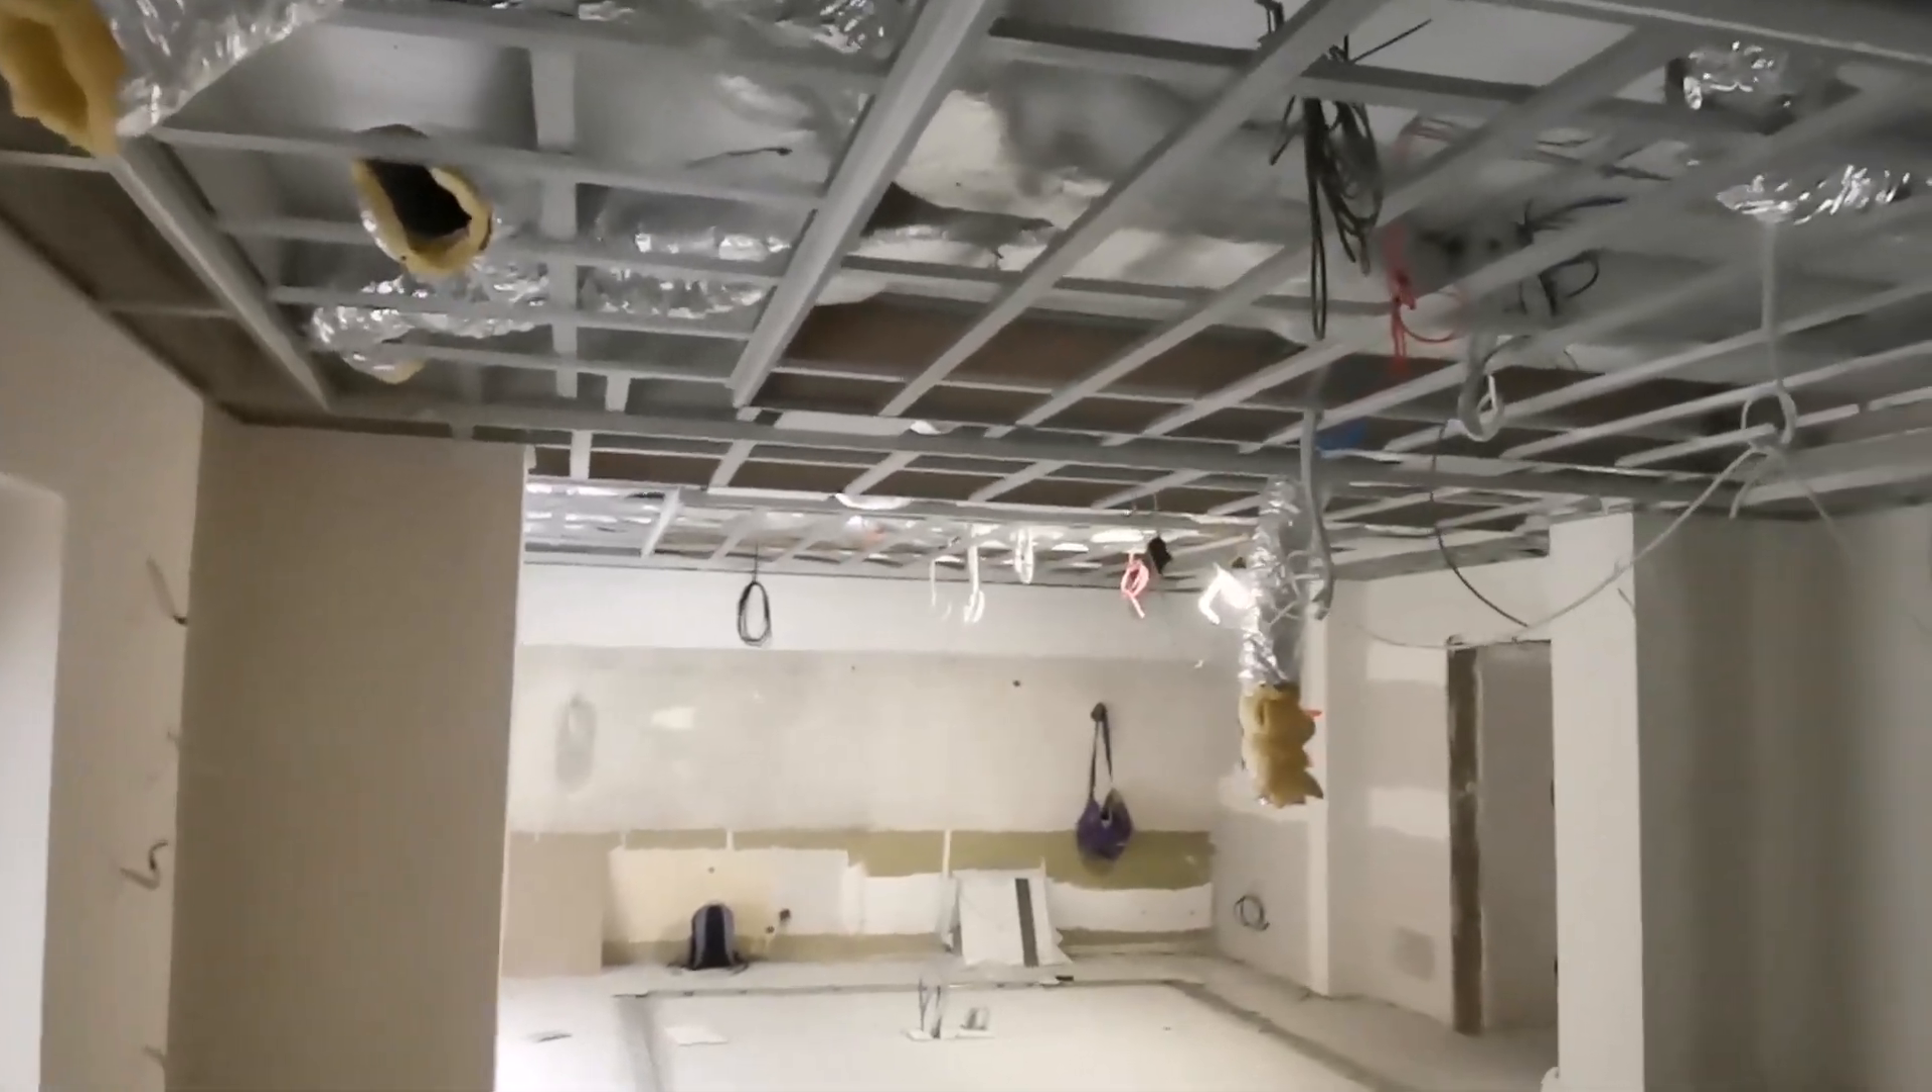Tutaj również wykonano konstrukcję sufitów podwieszanych. Brakuje jeszcze kratek wentylacyjnych, płytowania, szpachlowanie, malowanie oraz elementy aranżacji.